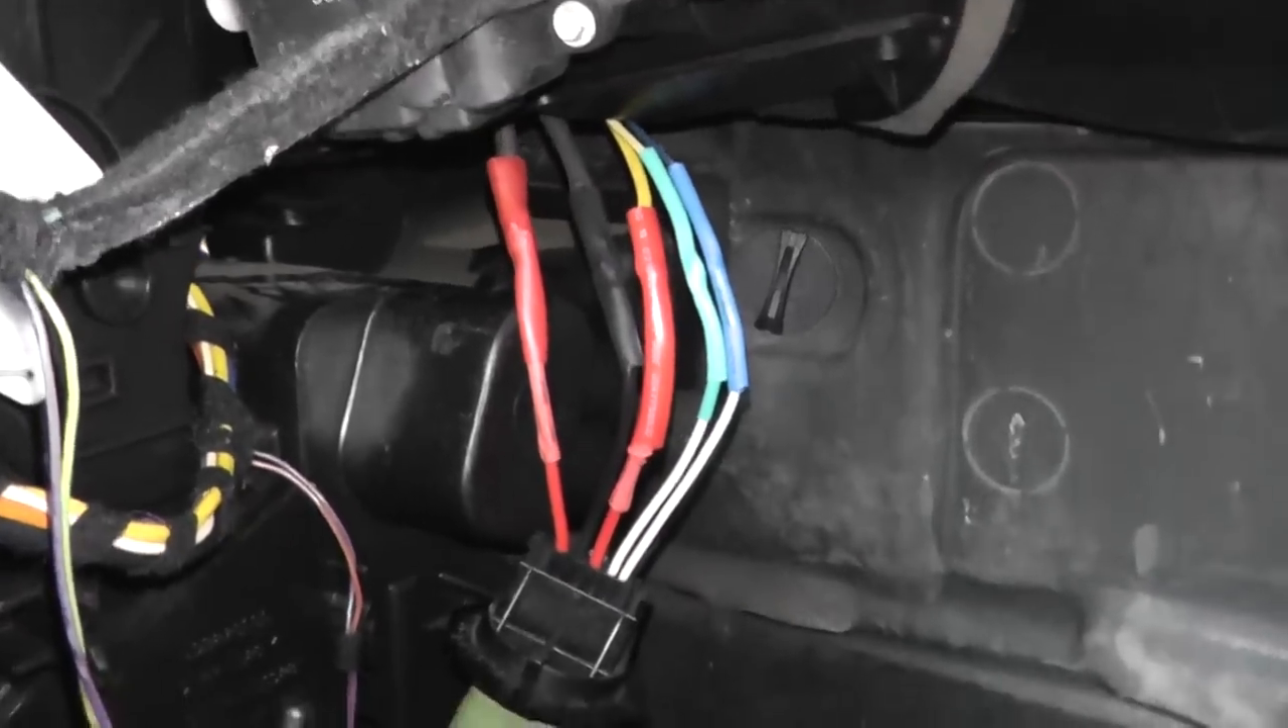So jetzt sieht man dass die leitung wieder angelötet sind schrumpfschlauch ist drüber.